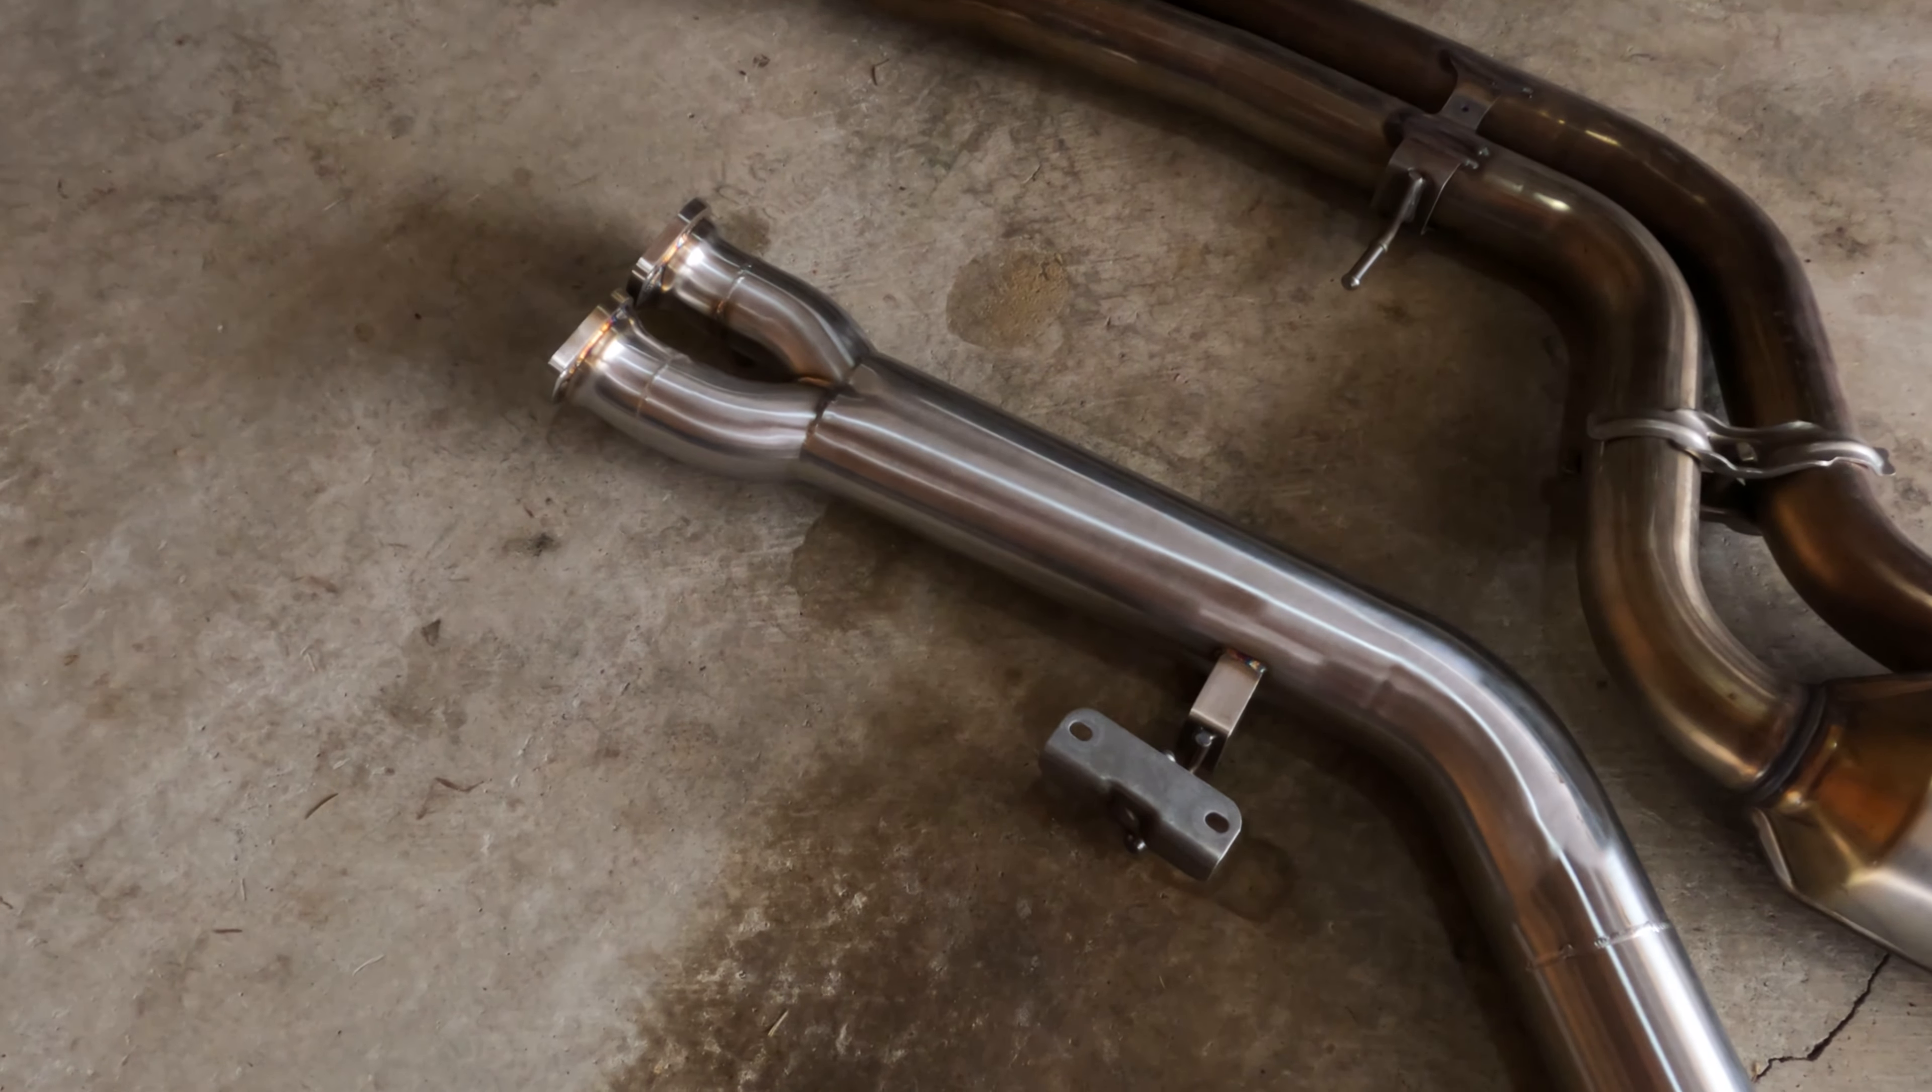Okay so as you can see the transmission mount hanger has been transferred and that's pretty soft rubber so it's pretty easy just to work off and squeeze back on the new one.